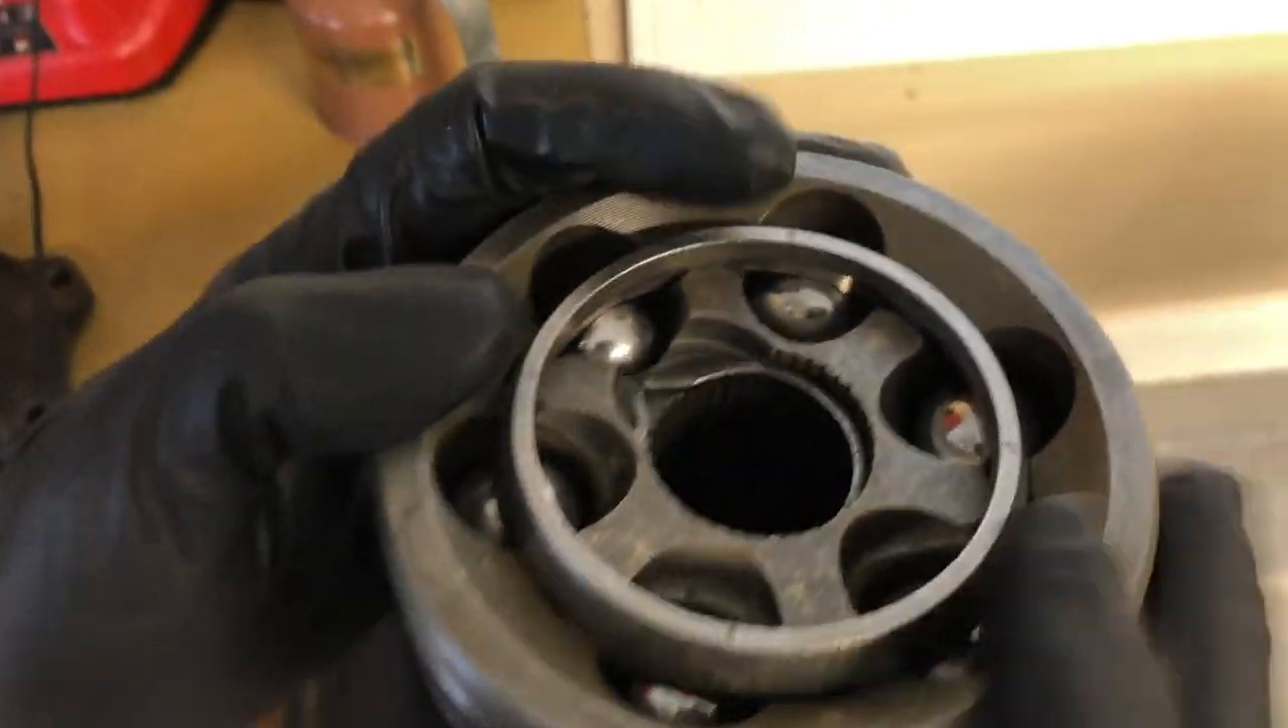Now we've got all of our balls into our outer race assembly. So inner race, cage, balls, and outer race all in position. You can see I can still move this by hand.